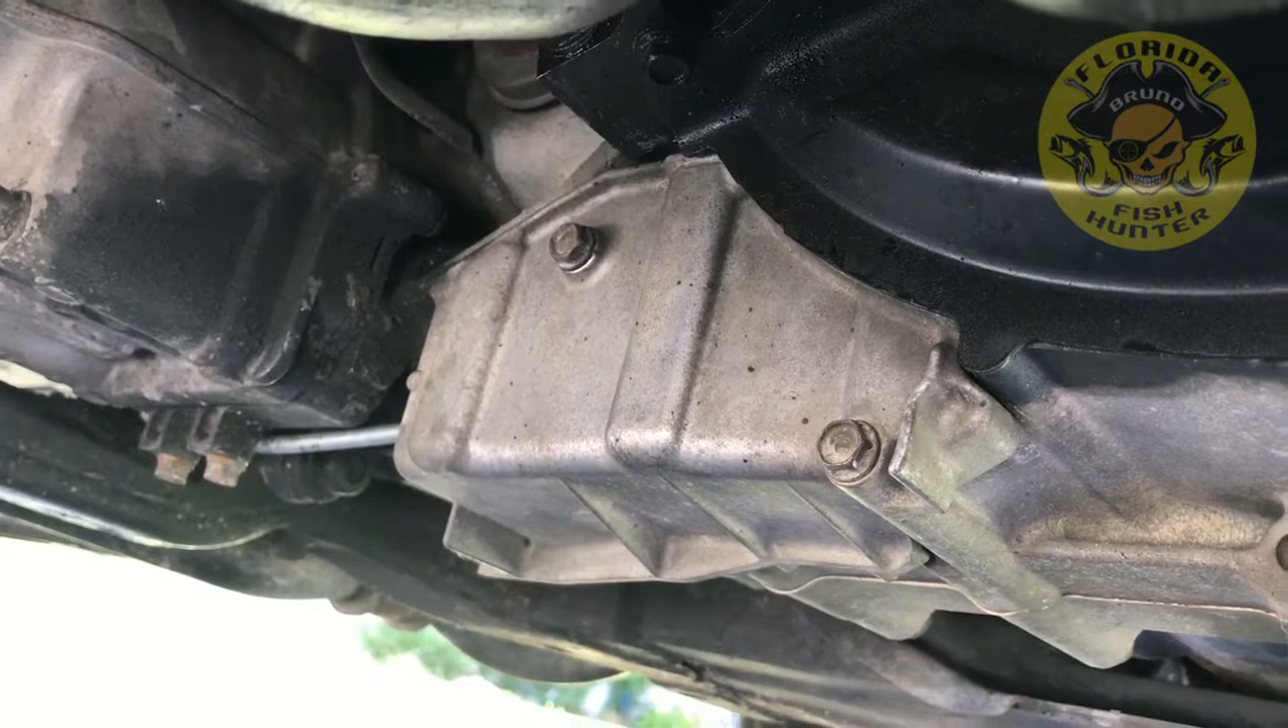All right and now the cover is back on.